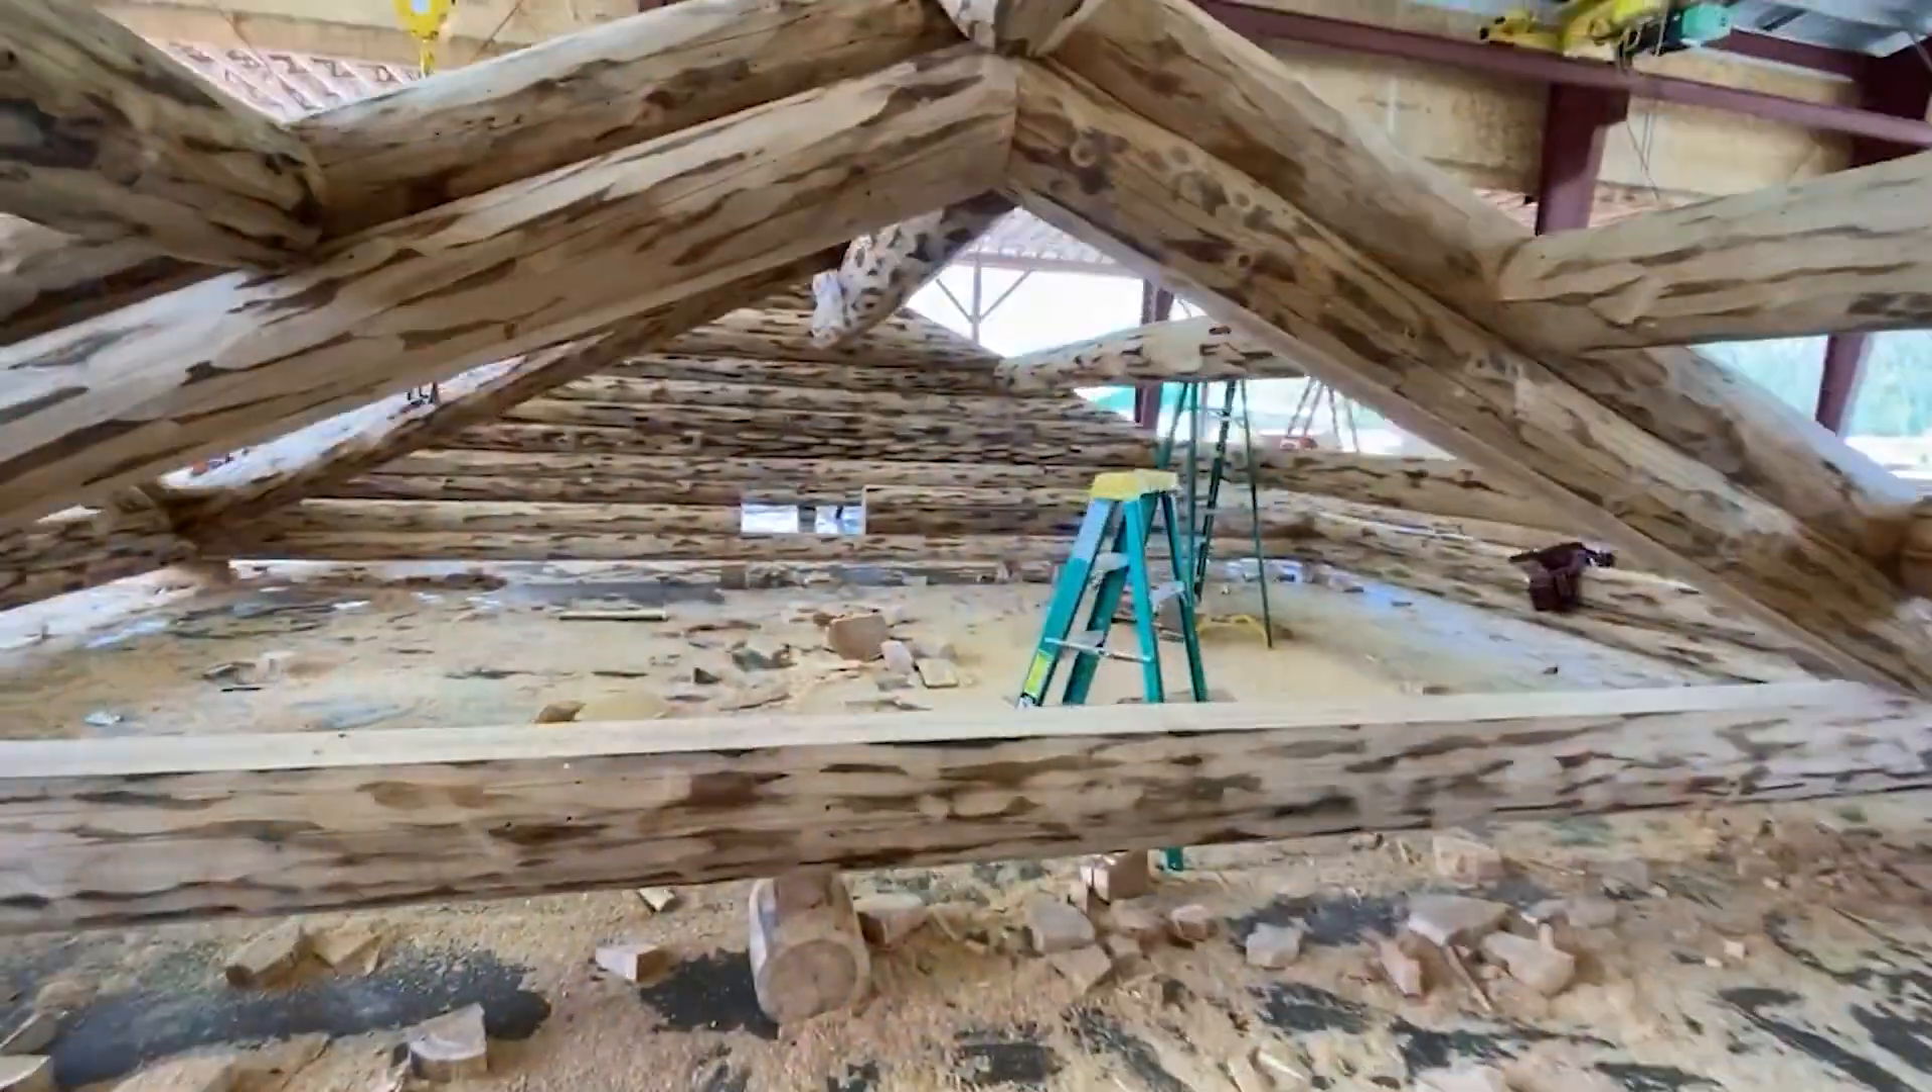The truss here is not completed yet it needs a post and the angled braces.